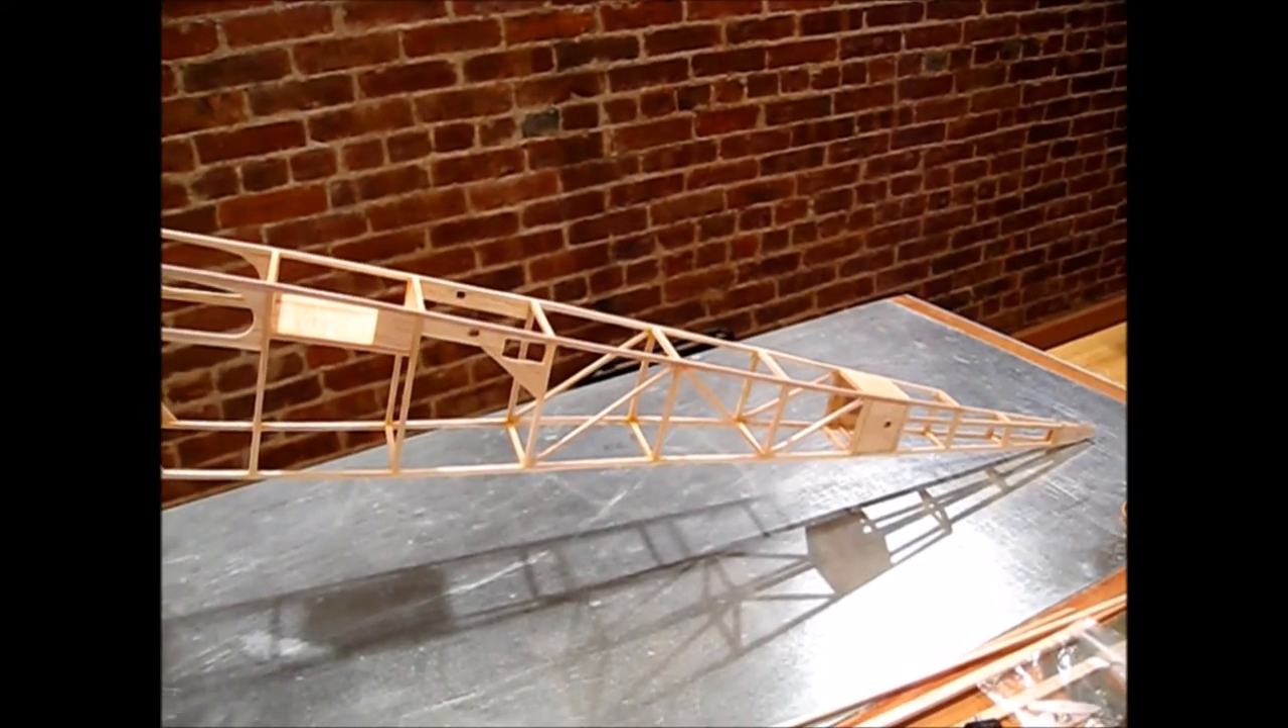Now I added some diagonal braces here.